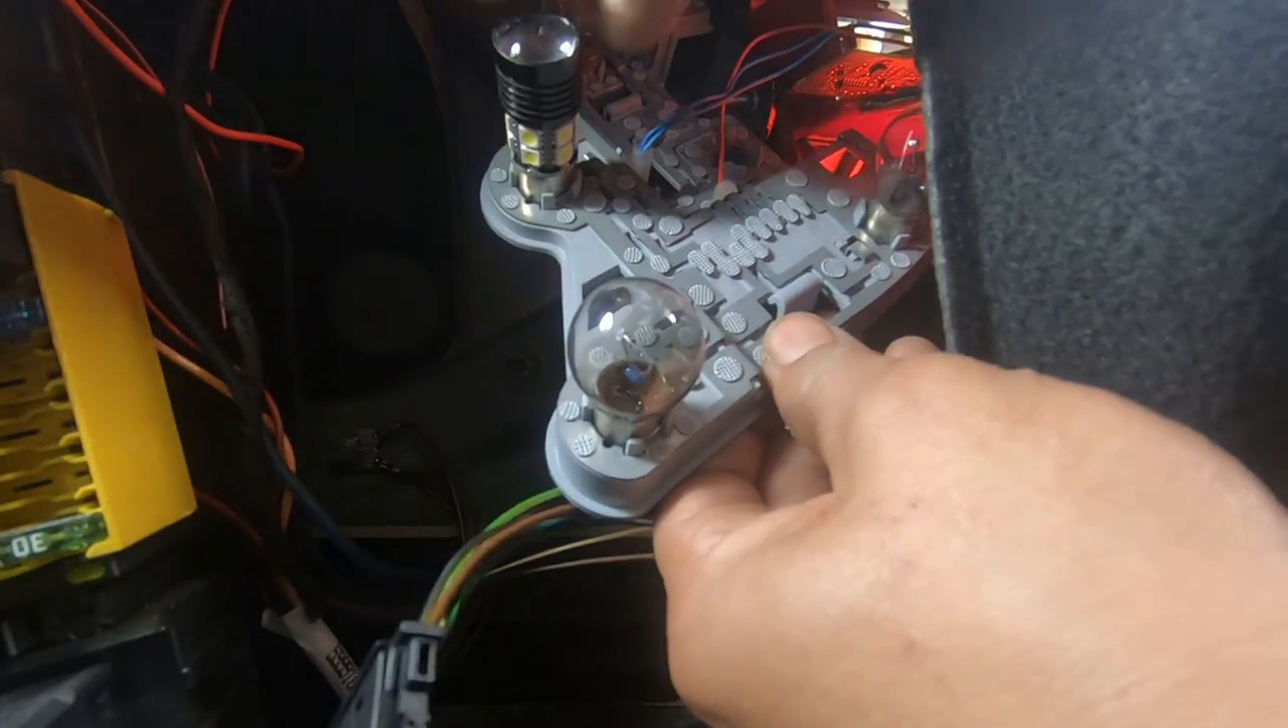Okay so if you just look in there you can see that there is a blue cable and a red cable still connected to the backing plate.